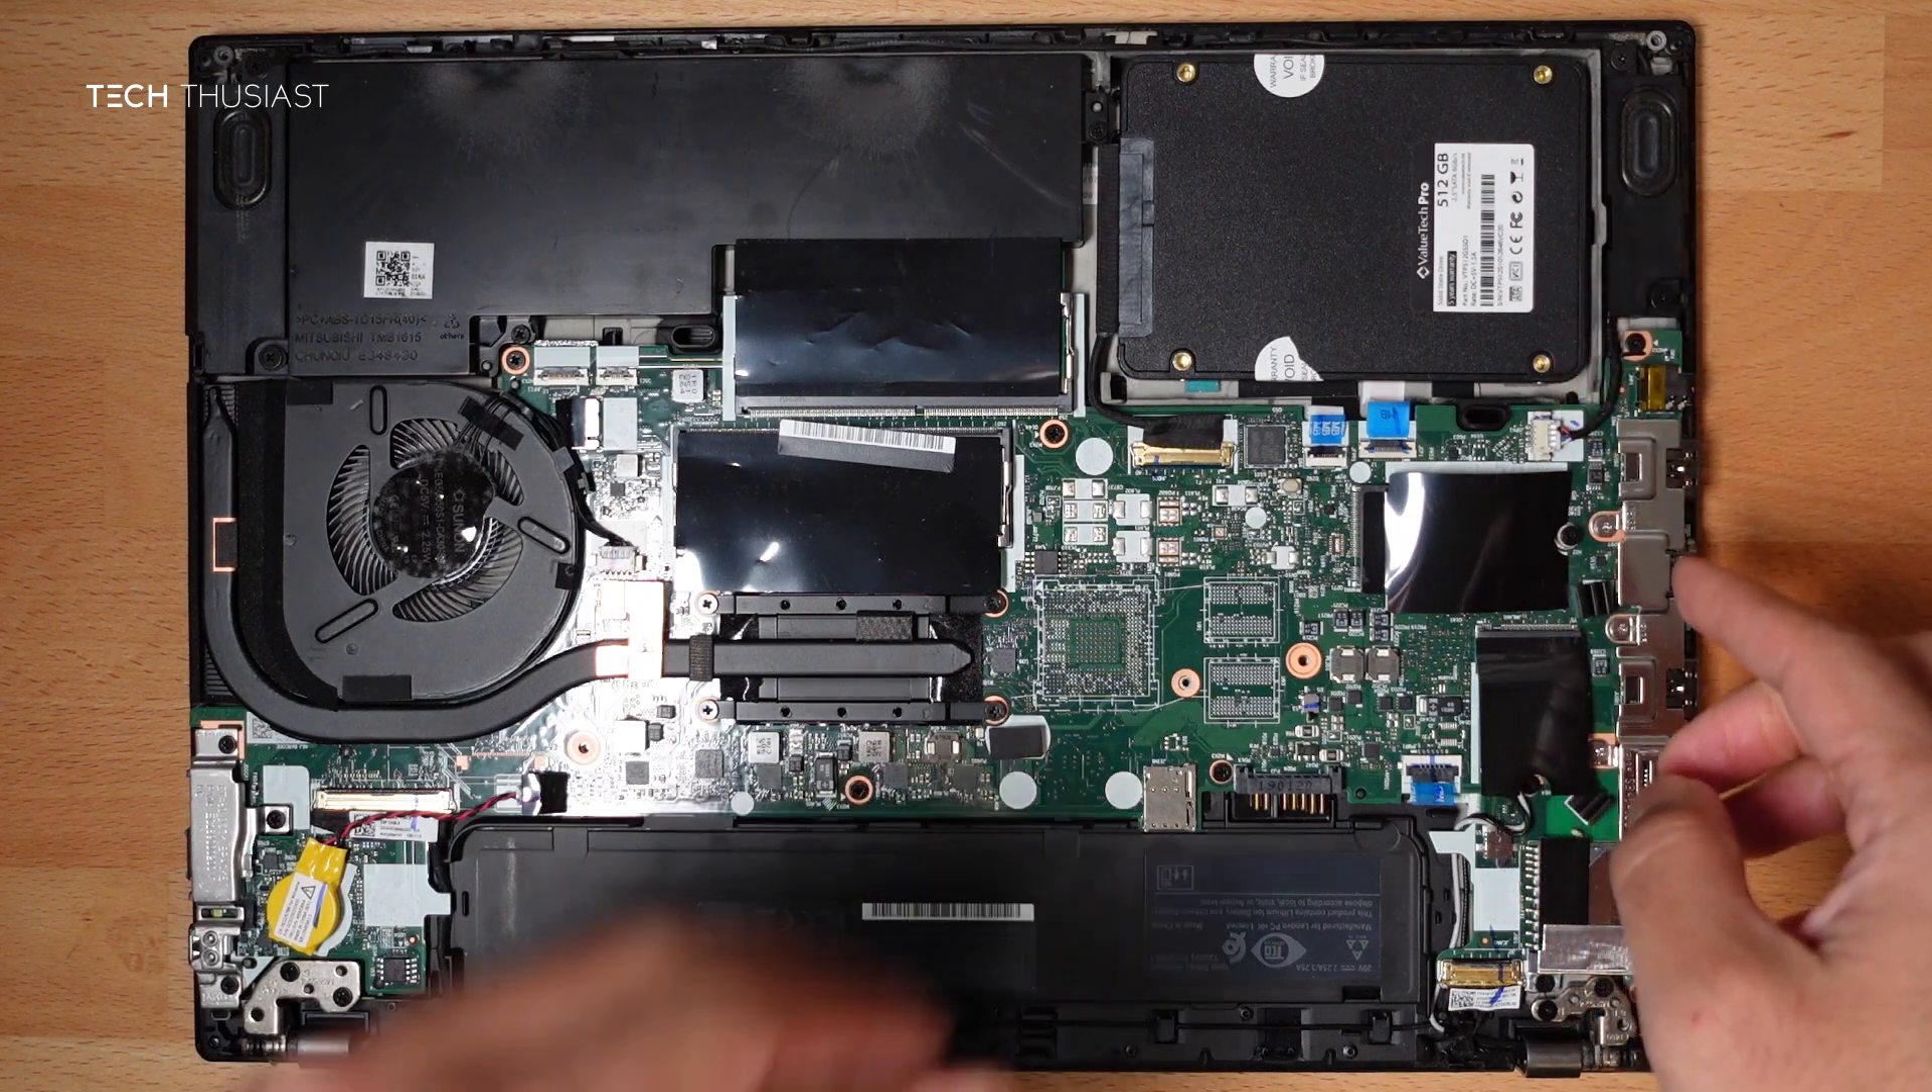Okay so with the back cover removed we can see the SSD on the top right hand corner.